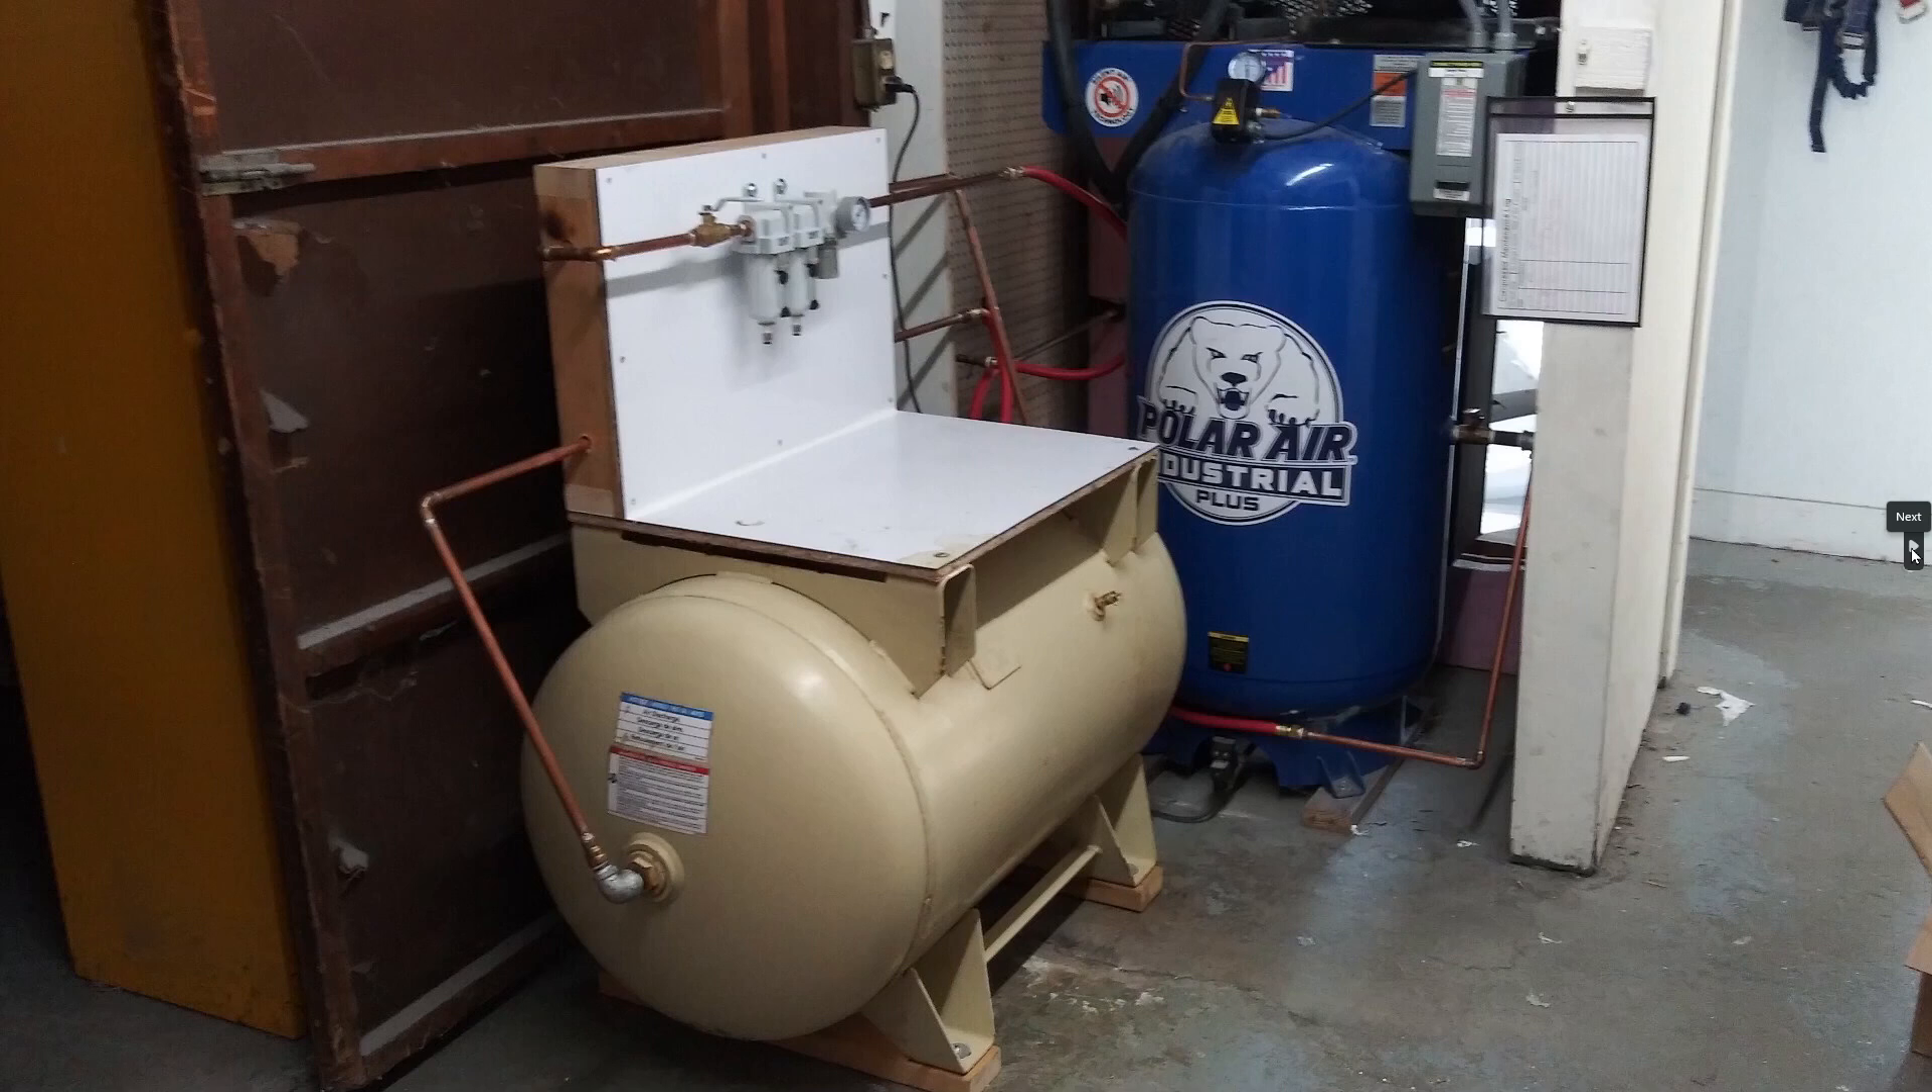Here's that auxiliary tank sitting in its new home, already hooked up, ready to go. Here's a few arrows on it to show you the airflow front view of what it looks like.